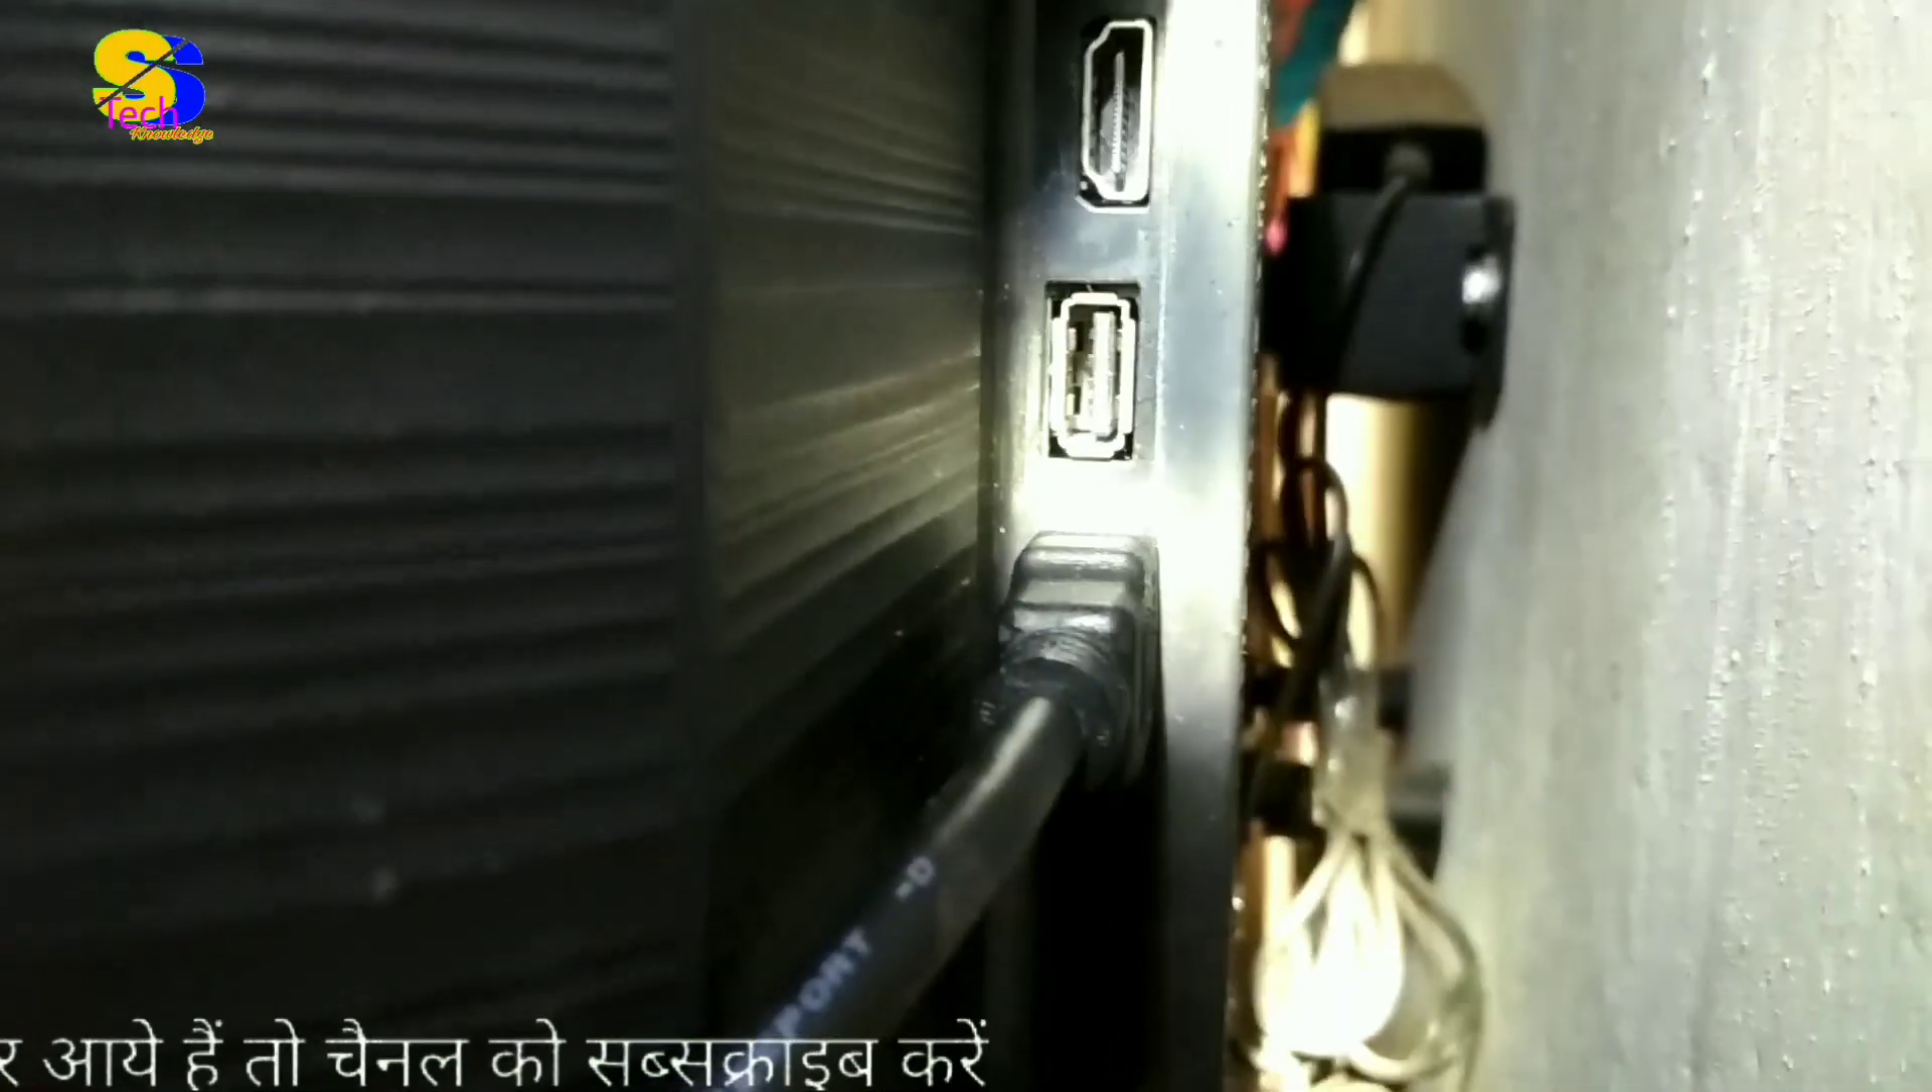मैं नीचले वाले HDMI पोर्ट में अपने HDMI के एक पीन को लगा दिया हूँ।